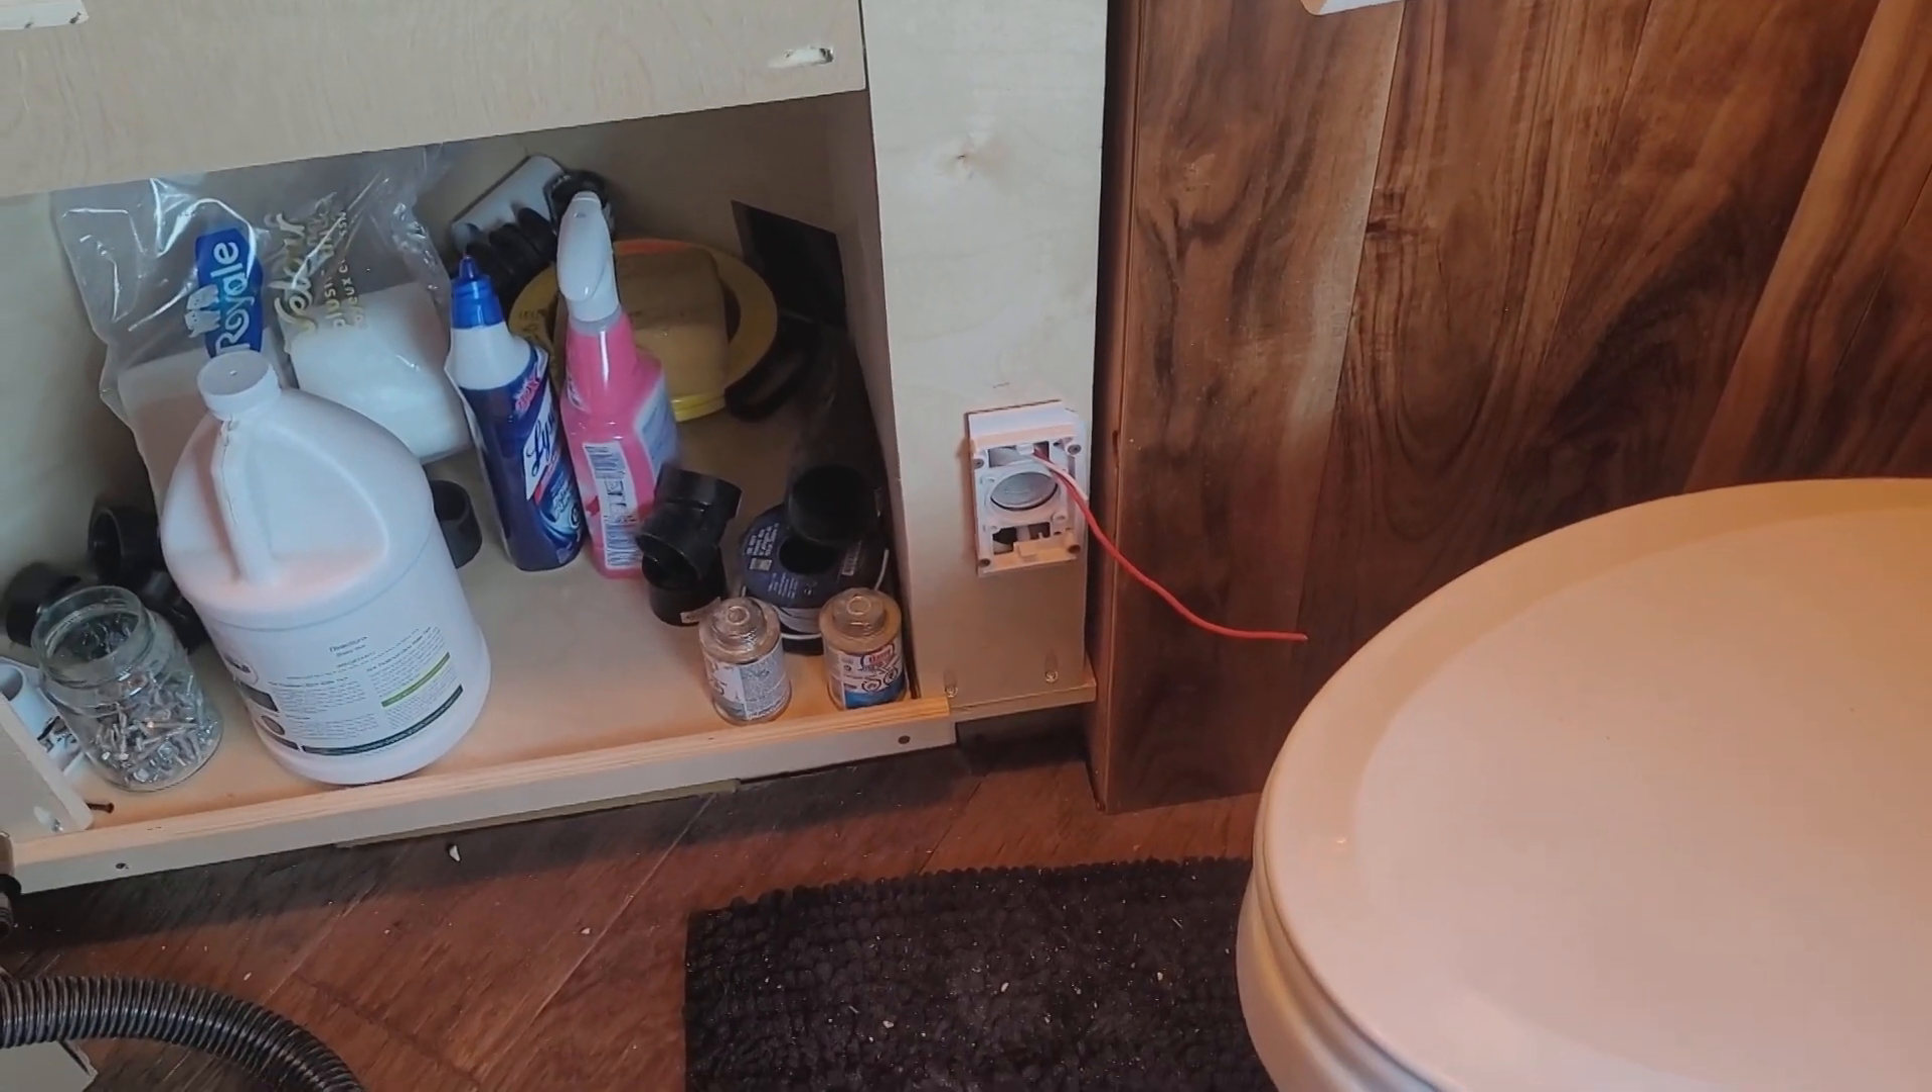So you know all the there's the fitting for the uh central vacuum that's not finished yet it's all plumbed in and everything but uh I gotta wire the I gotta wire it and mount the the face plate.